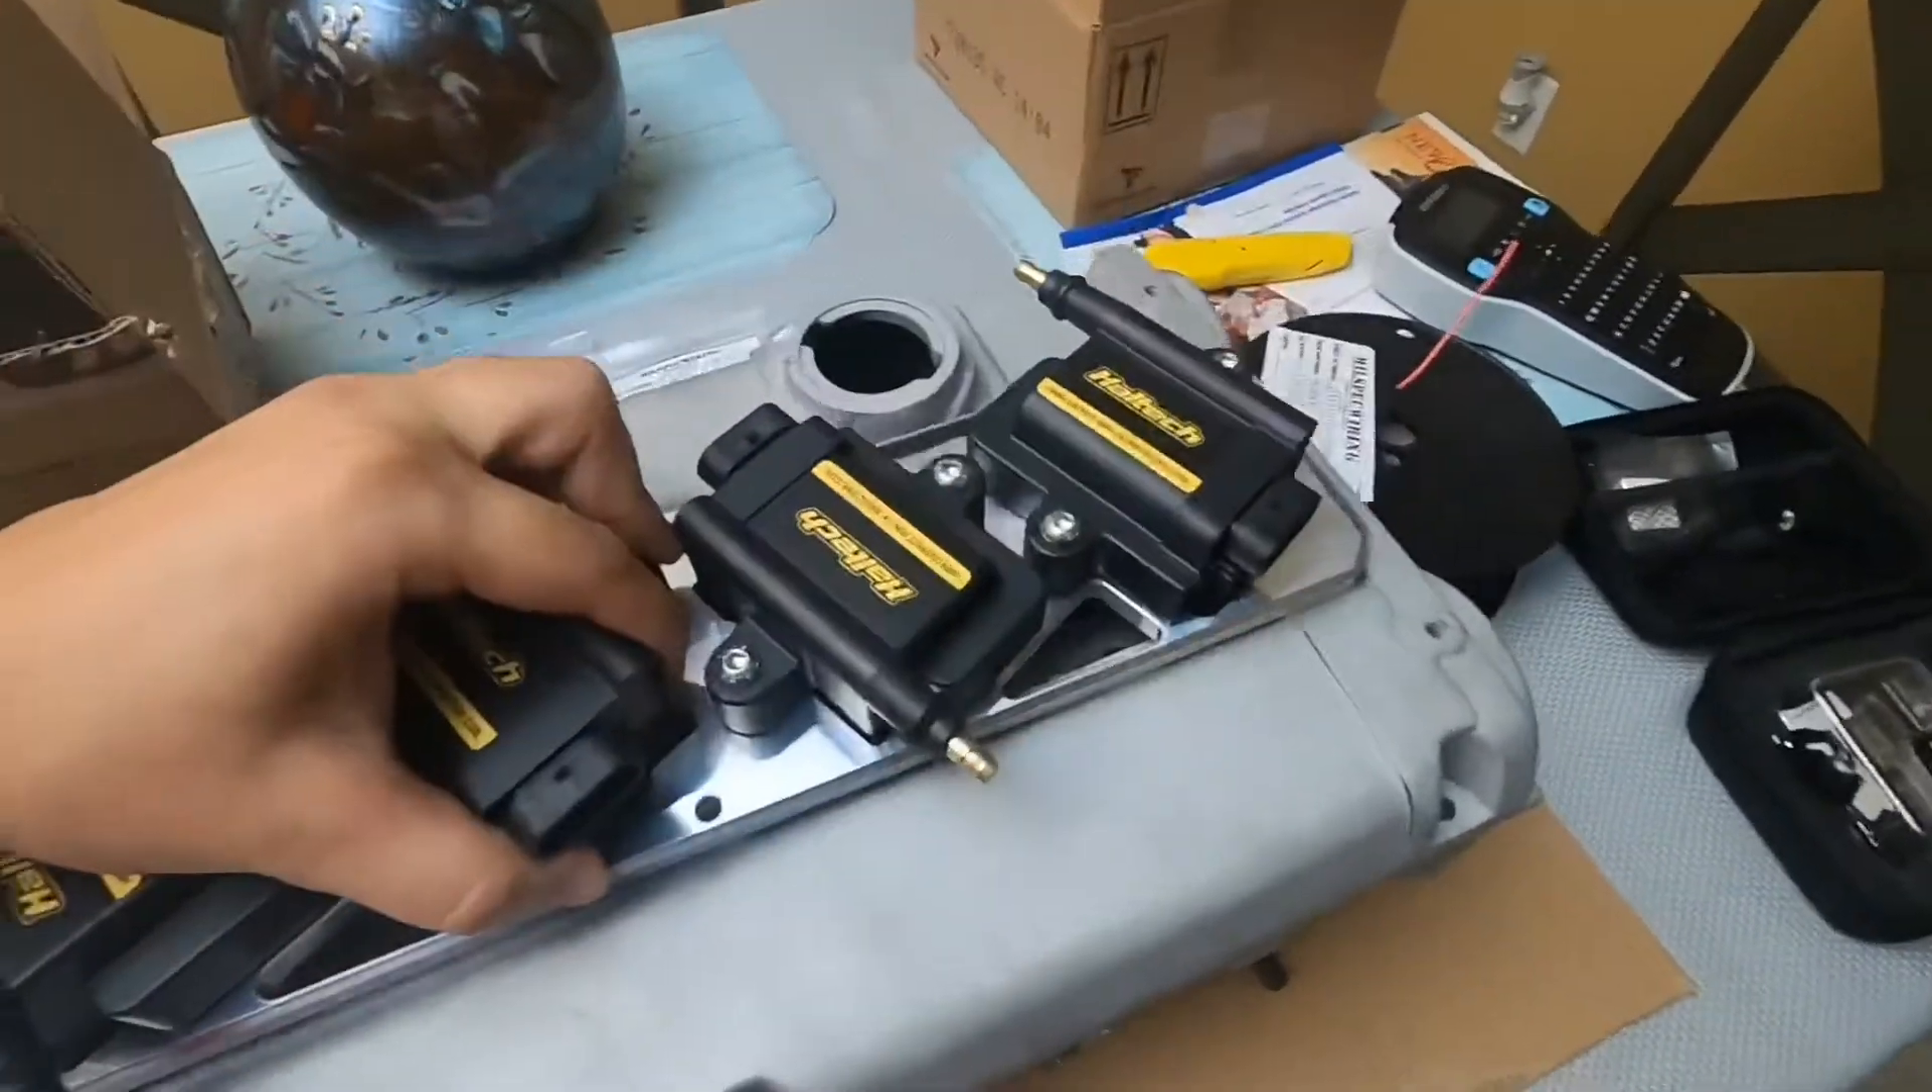I've got these IGN 1A coils hooked up to the bracket here which is on the valve cover I don't have it bolted down but I just have it there for mock -up.